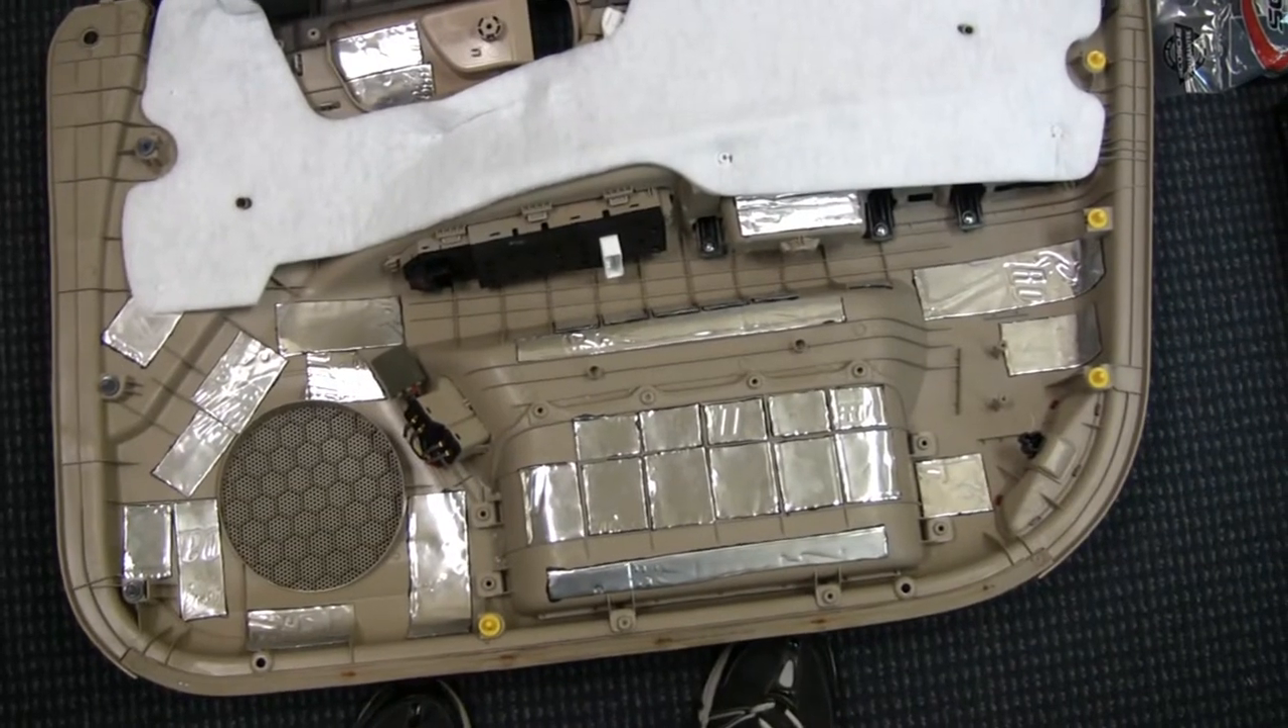I'm still waiting for my speaker so that's why my door panel isn't on.